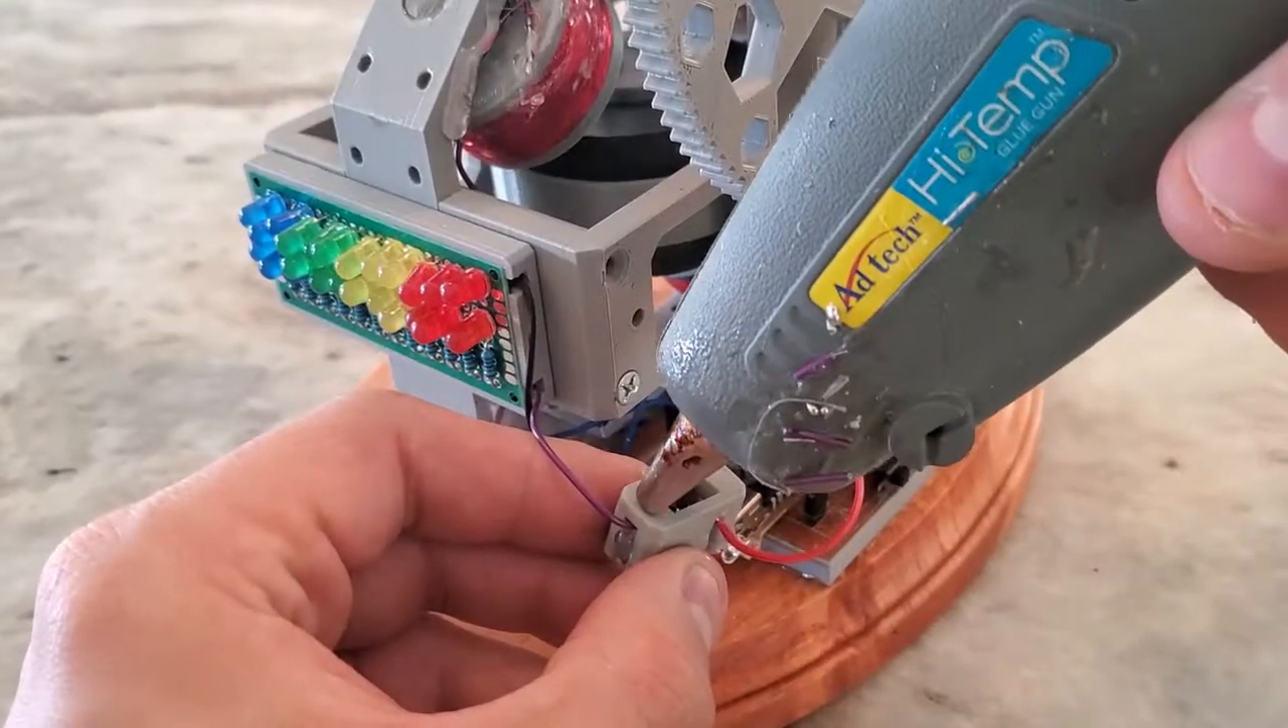Being able to charge a phone is pretty cool, but I also wanted to power something flashy, so I made this LED array that I attached to the frame.